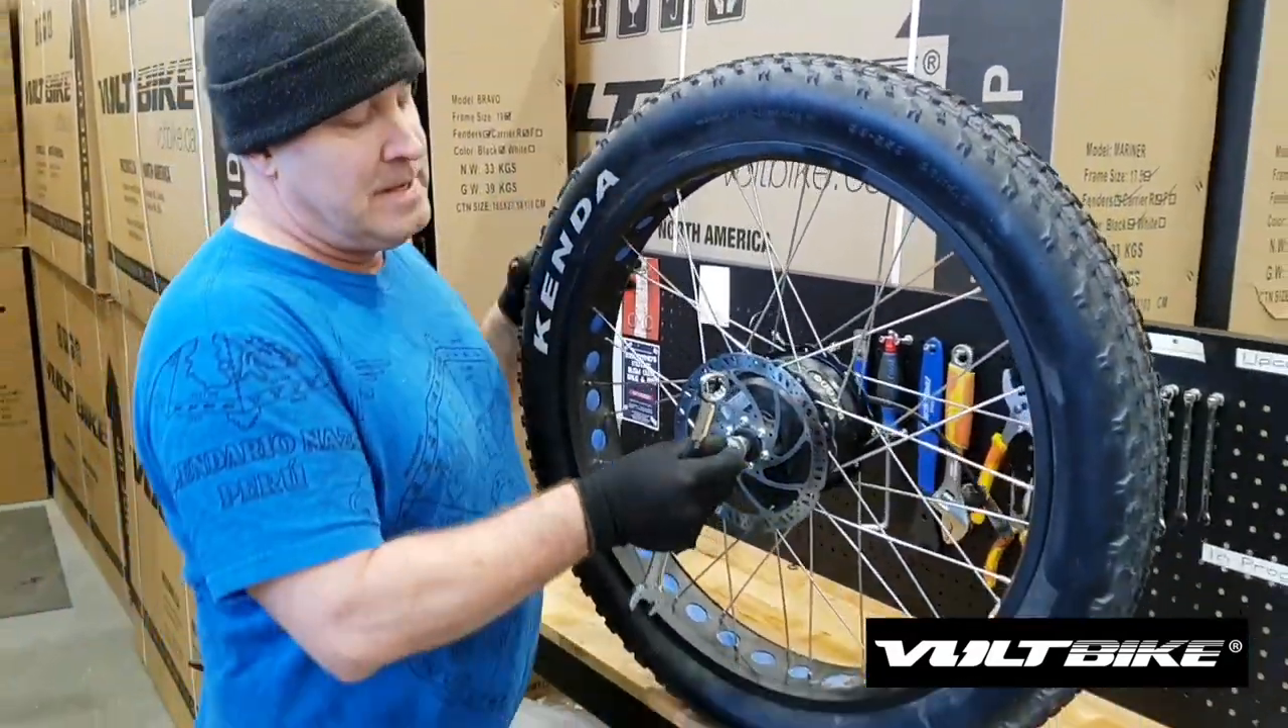Okay so we have the wheel and the tire off of the frame.